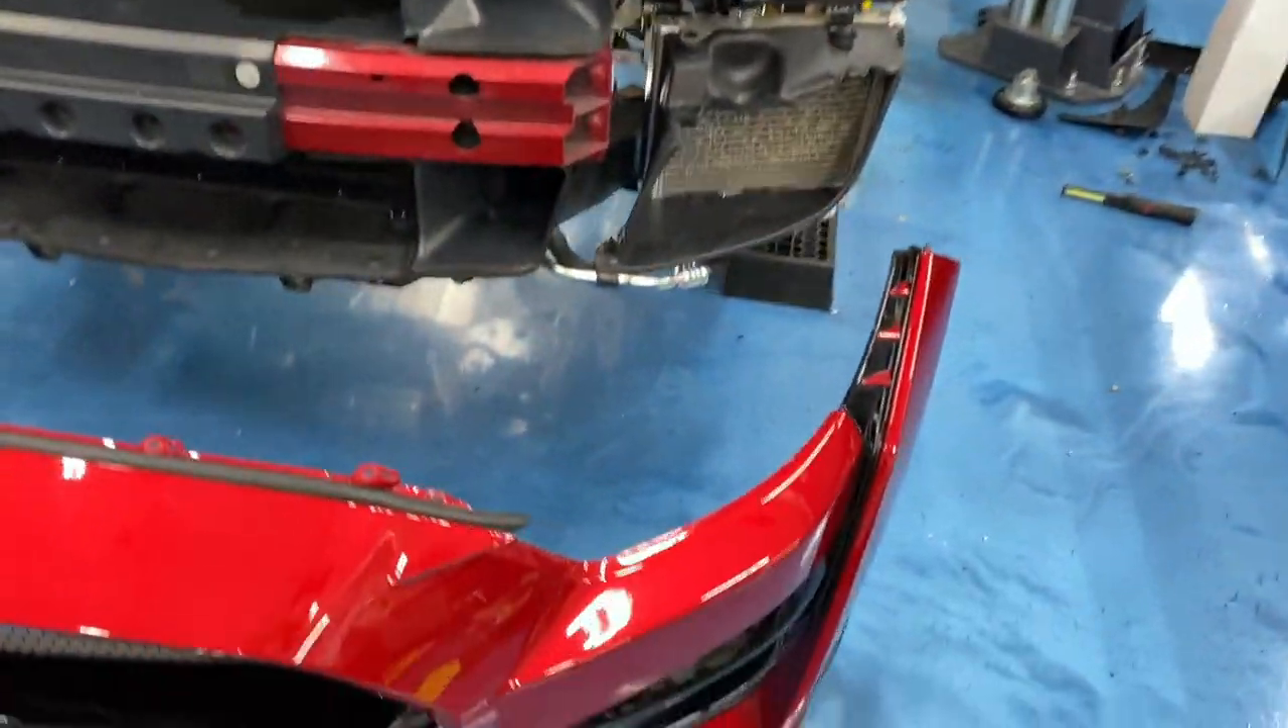There we go front fascia is removed.